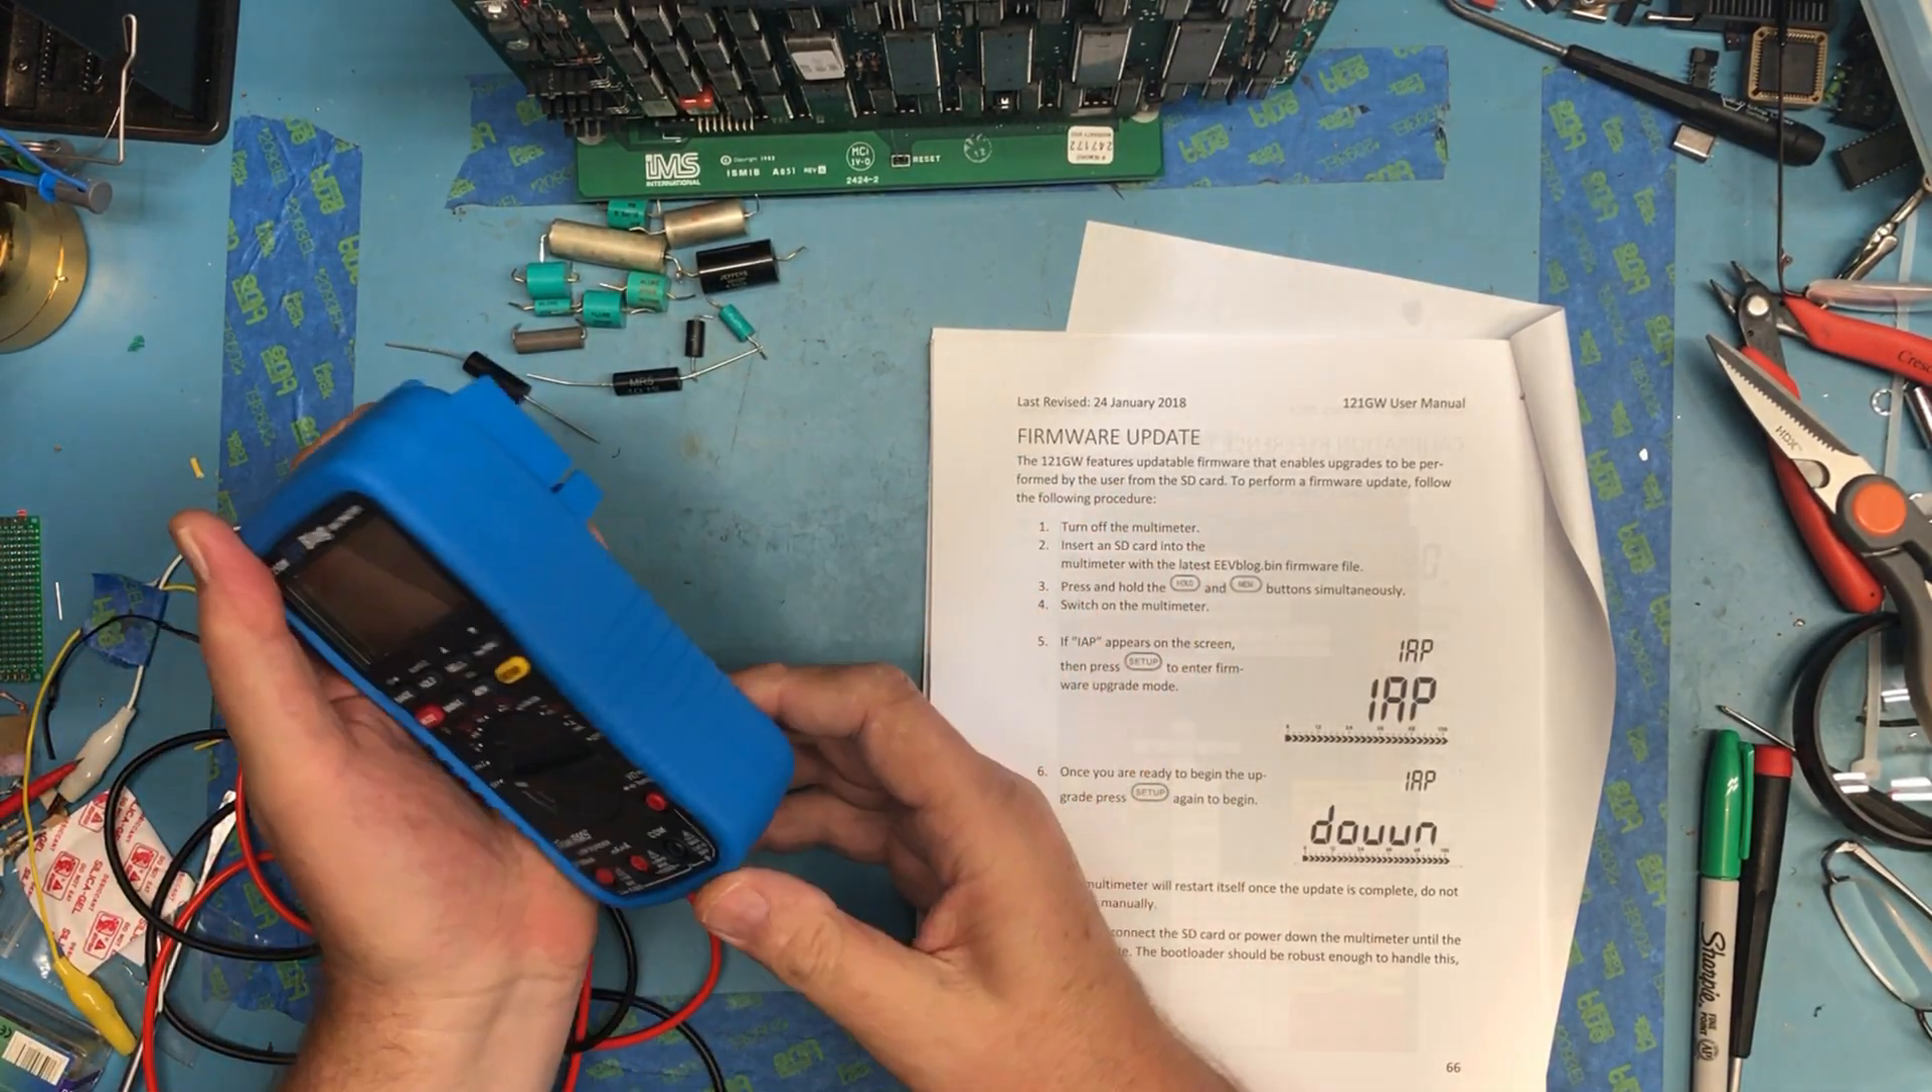I've not taken the rubber case off the unit yet.